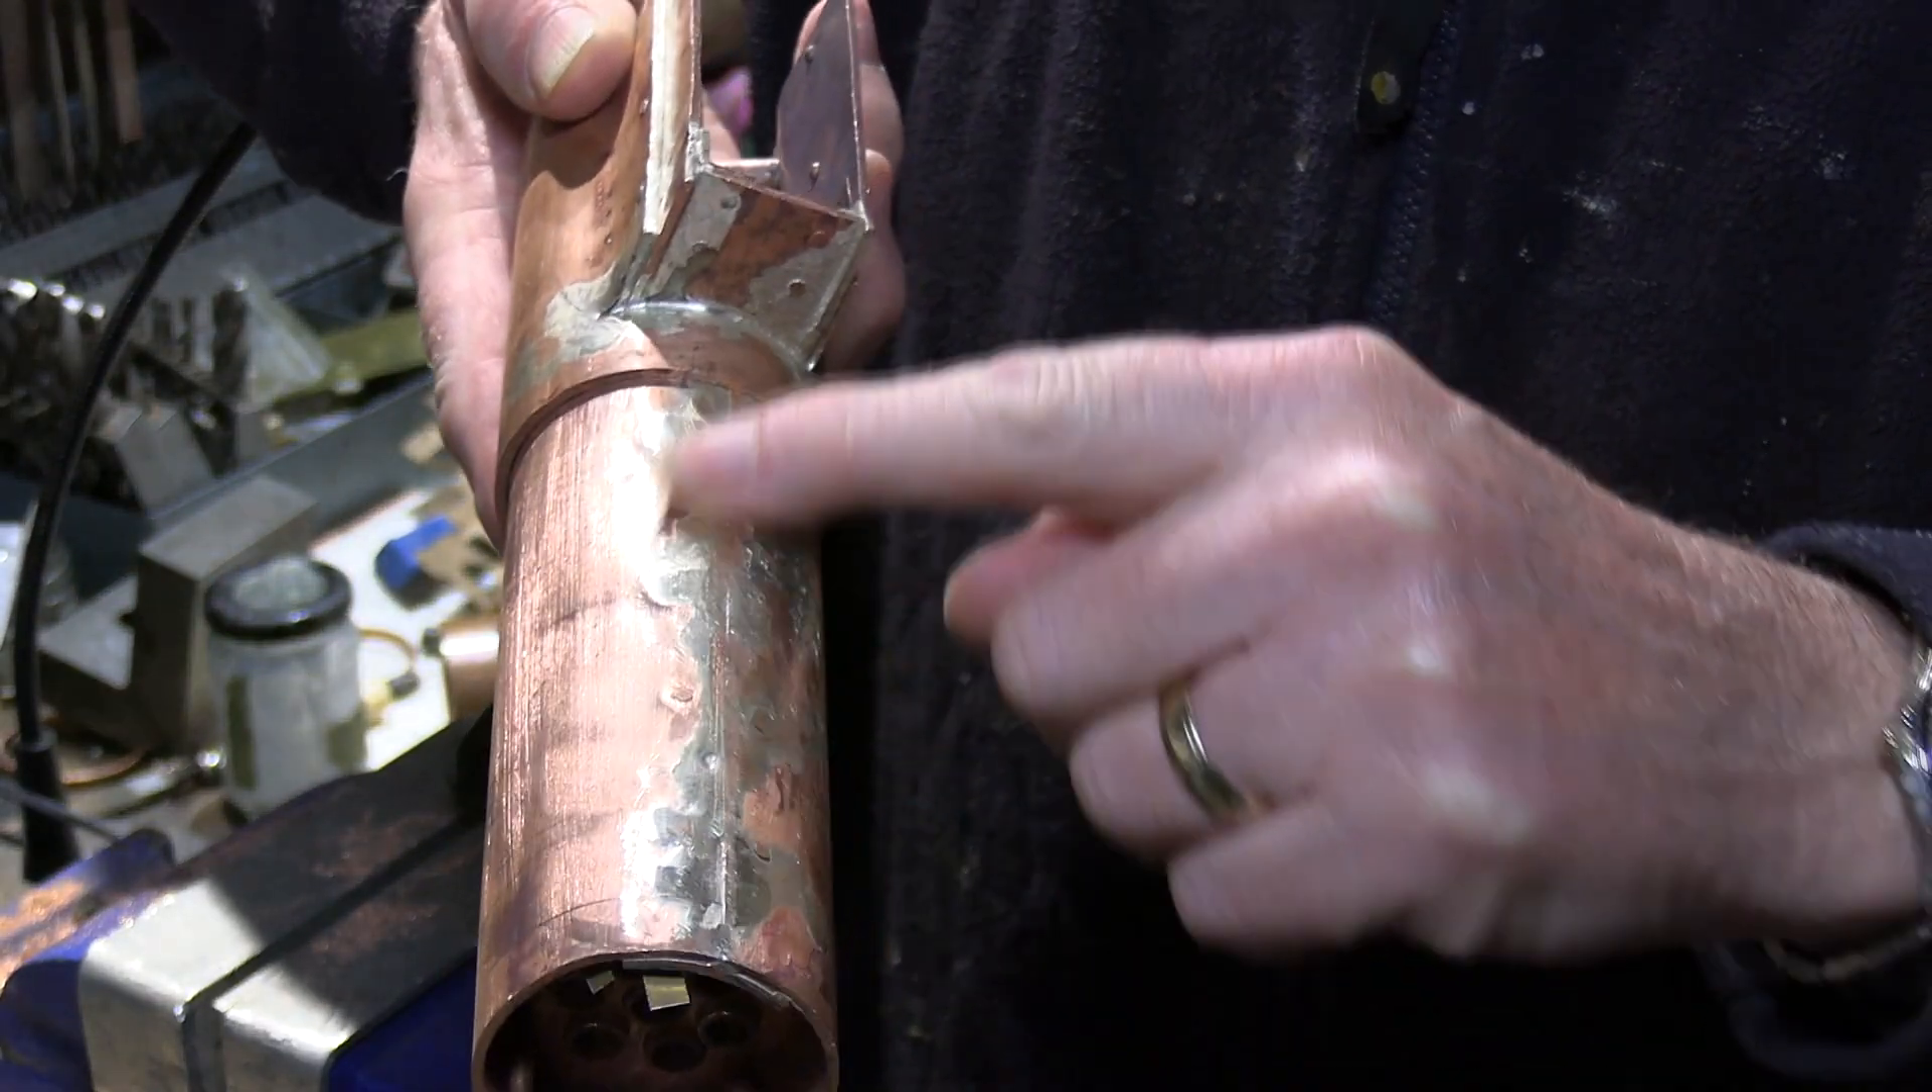I've now fitted the barrel, the main part of the boiler barrel, into this larger part of the firebox.